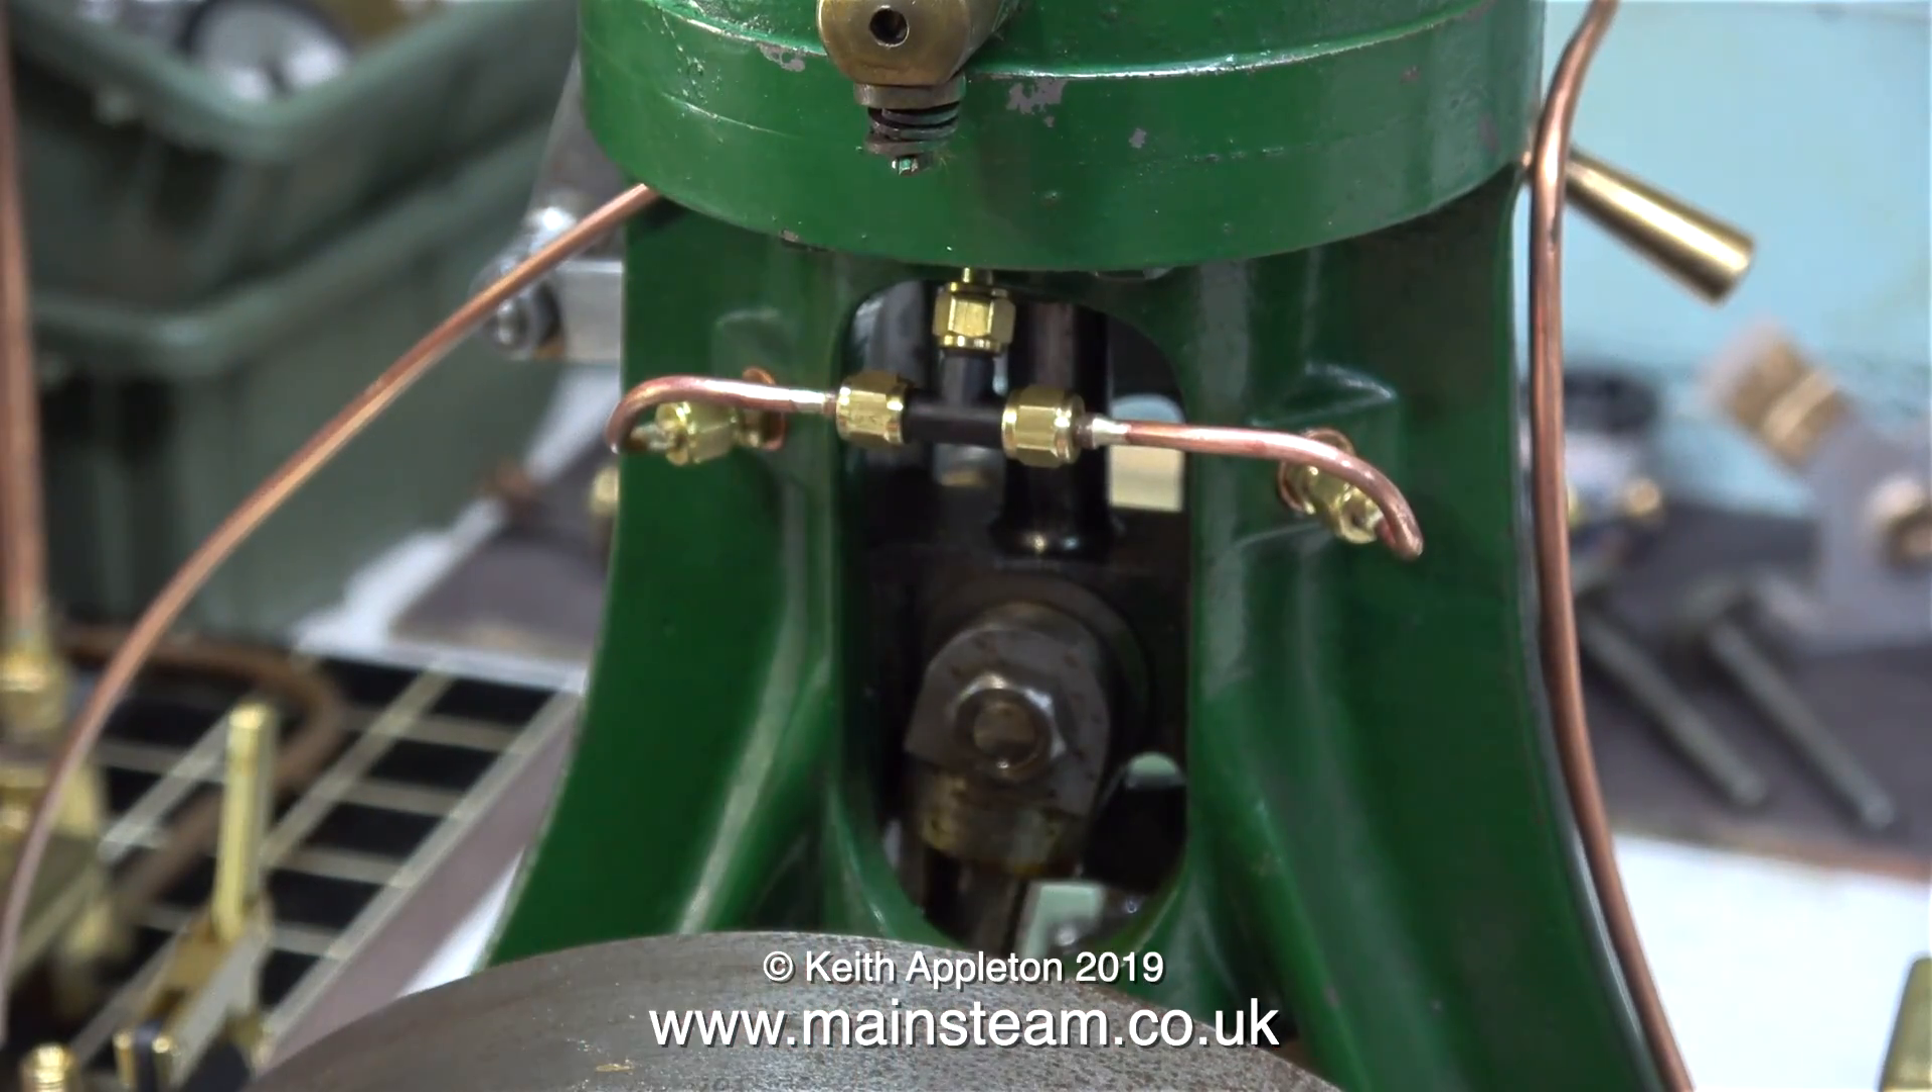I've soldered a coned union onto one end of the pipe and now i've fitted it to the t-piece in the center.